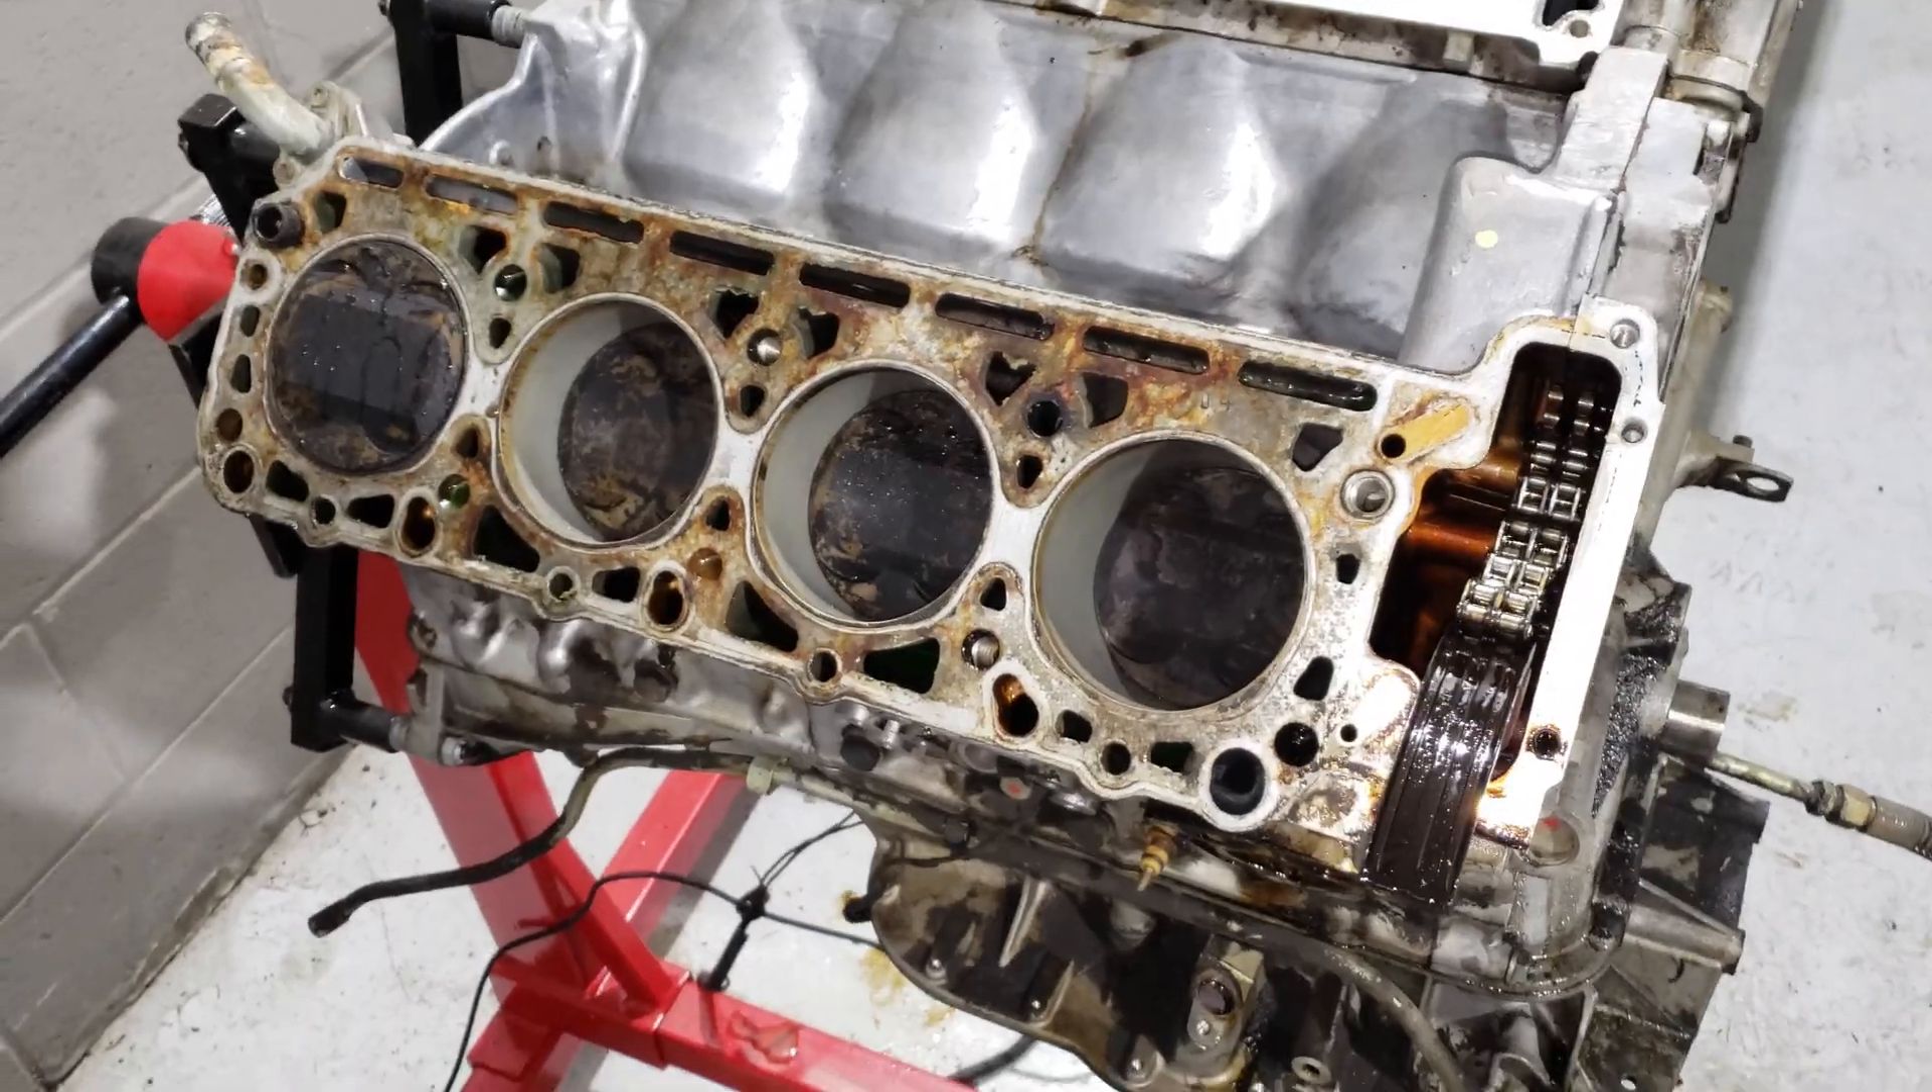Well, here we are. Passenger side cylinder head off.